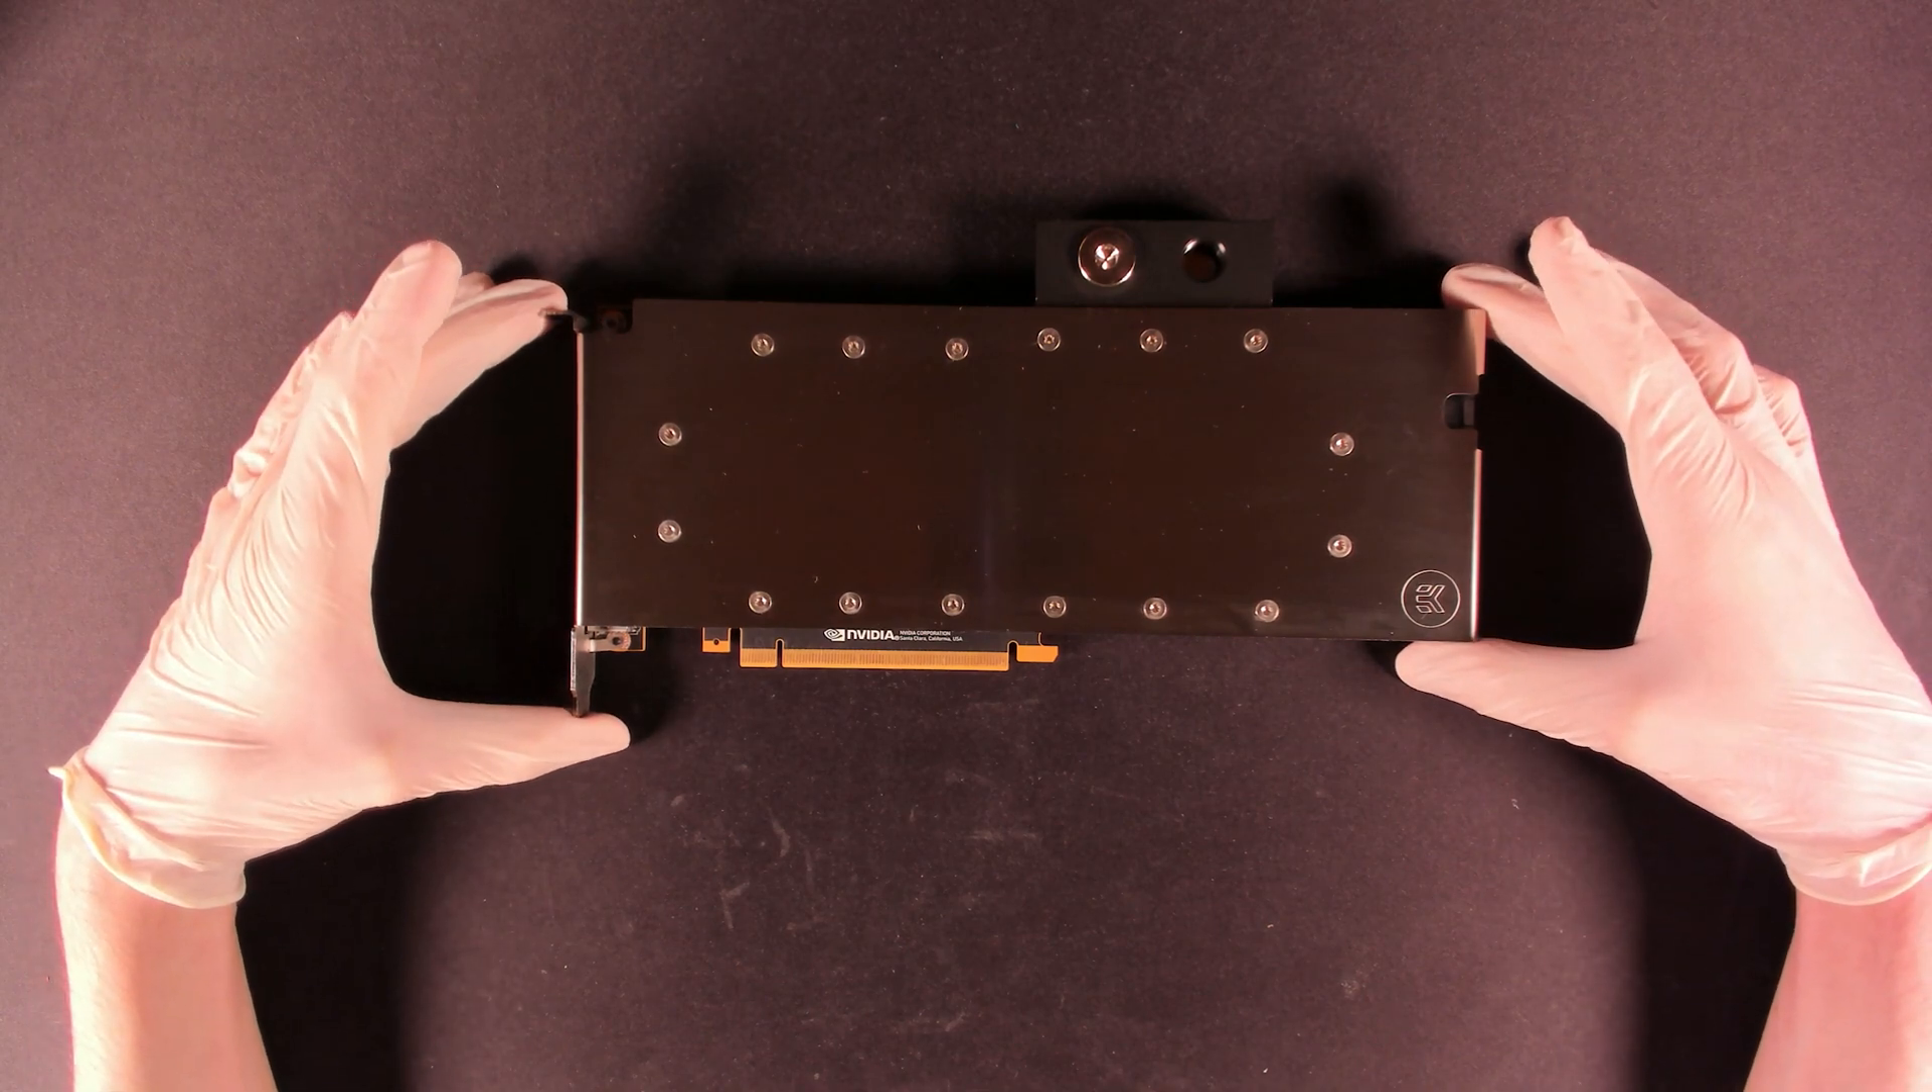All right, now, at last, the GPU block is installed.